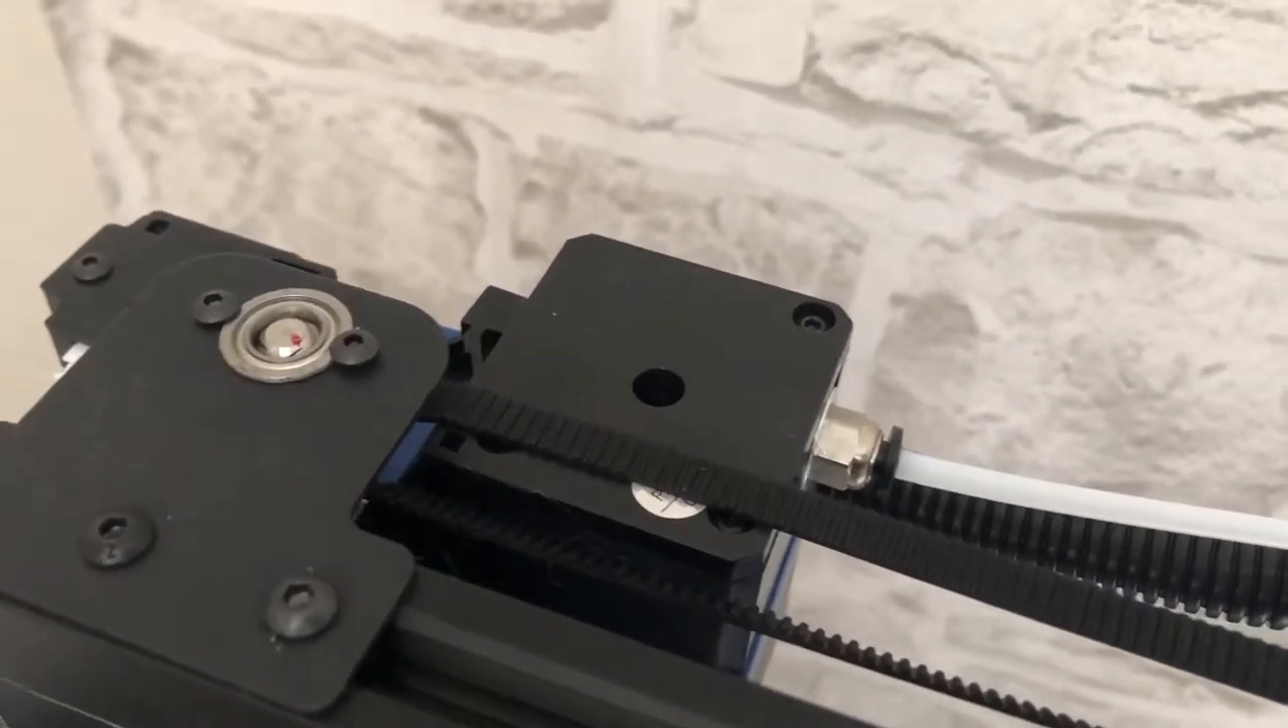The other problem that i found you see because i had to pull the the z axis as high as possible the extruder hits the synchronization belts.